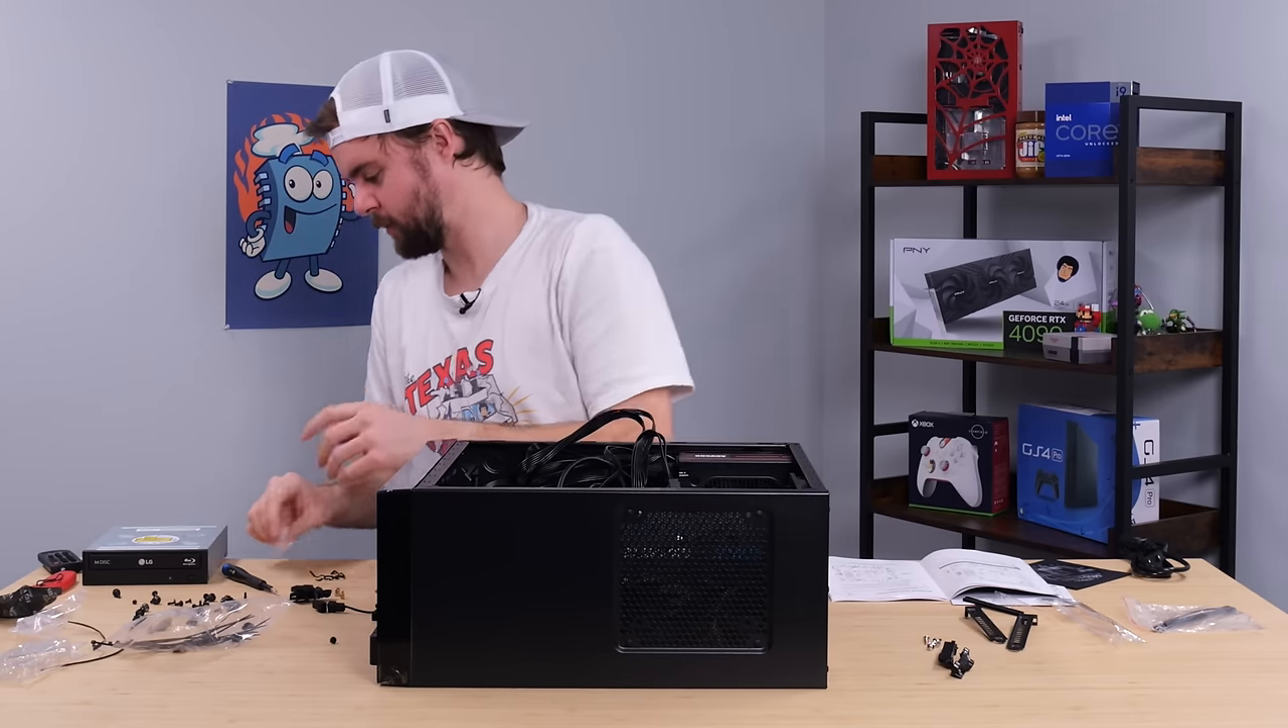All right, but anyways, we've got everything mounted in there except for one last piece, the most important piece, our Blu-ray drive, which I'm very excited about.